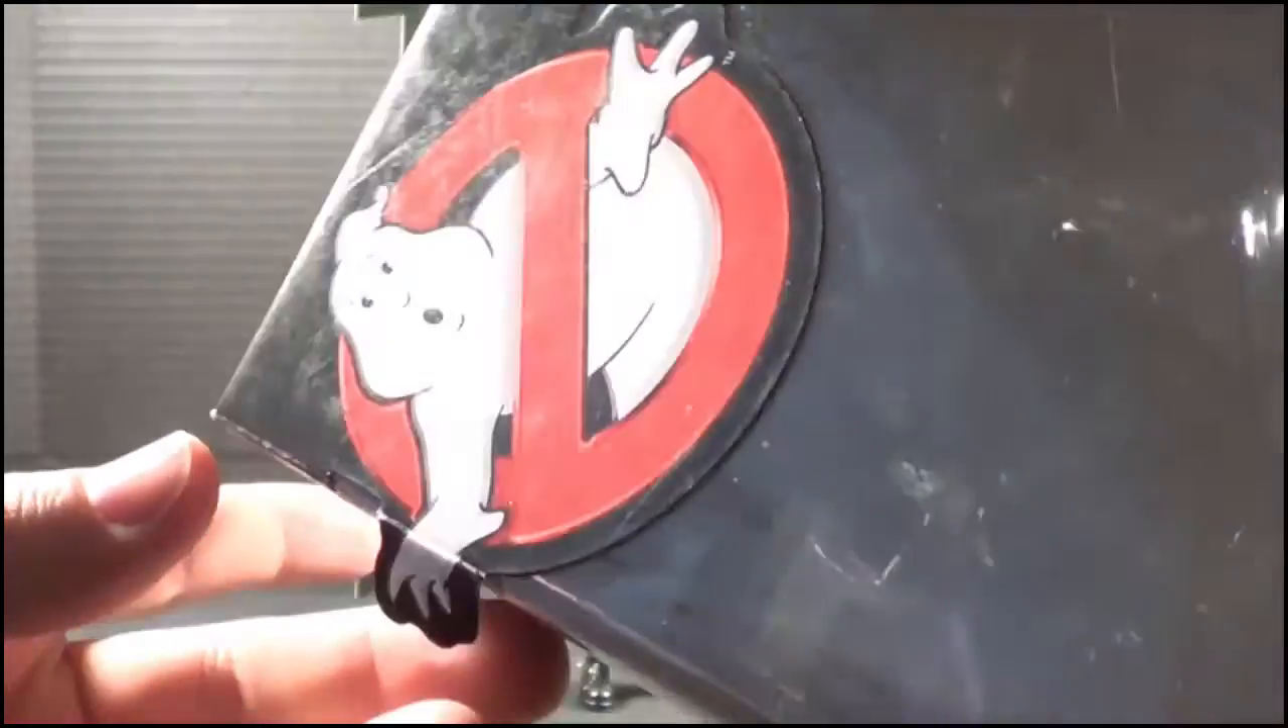The only thing is, is you do have a little bit of a flap here that sticks out over the box.